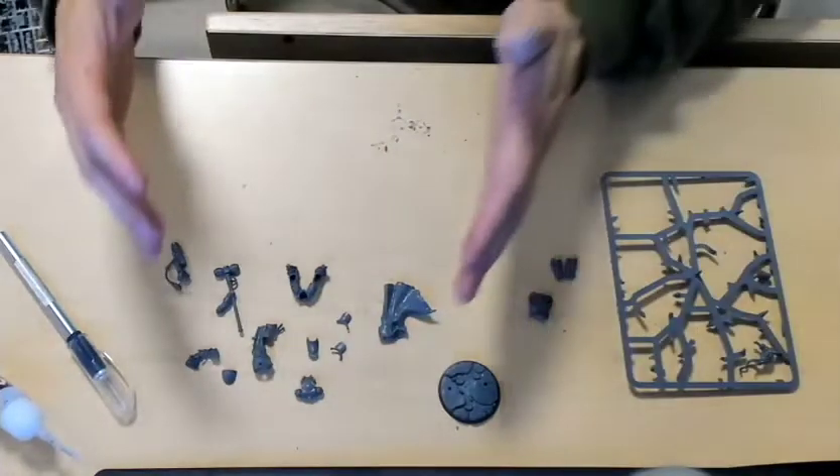So here I have gotten all of the, well most of the pieces off the sprue.